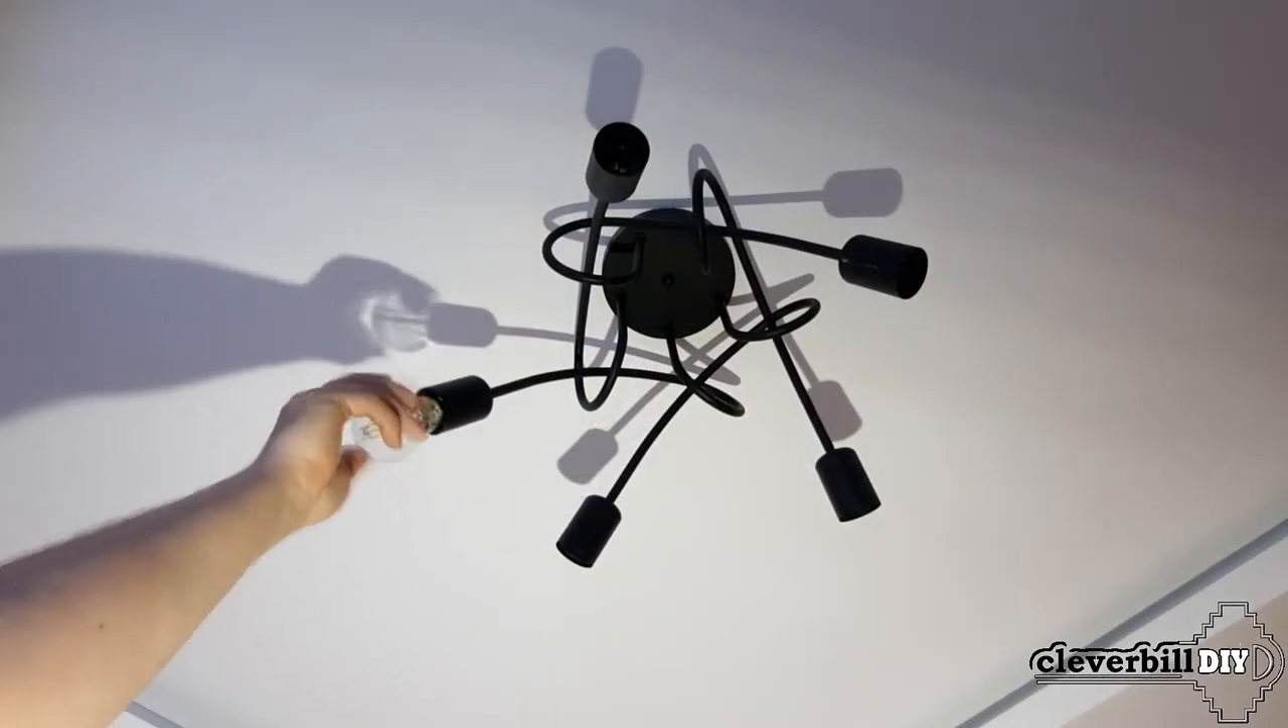It remains only to screw in the bulbs.